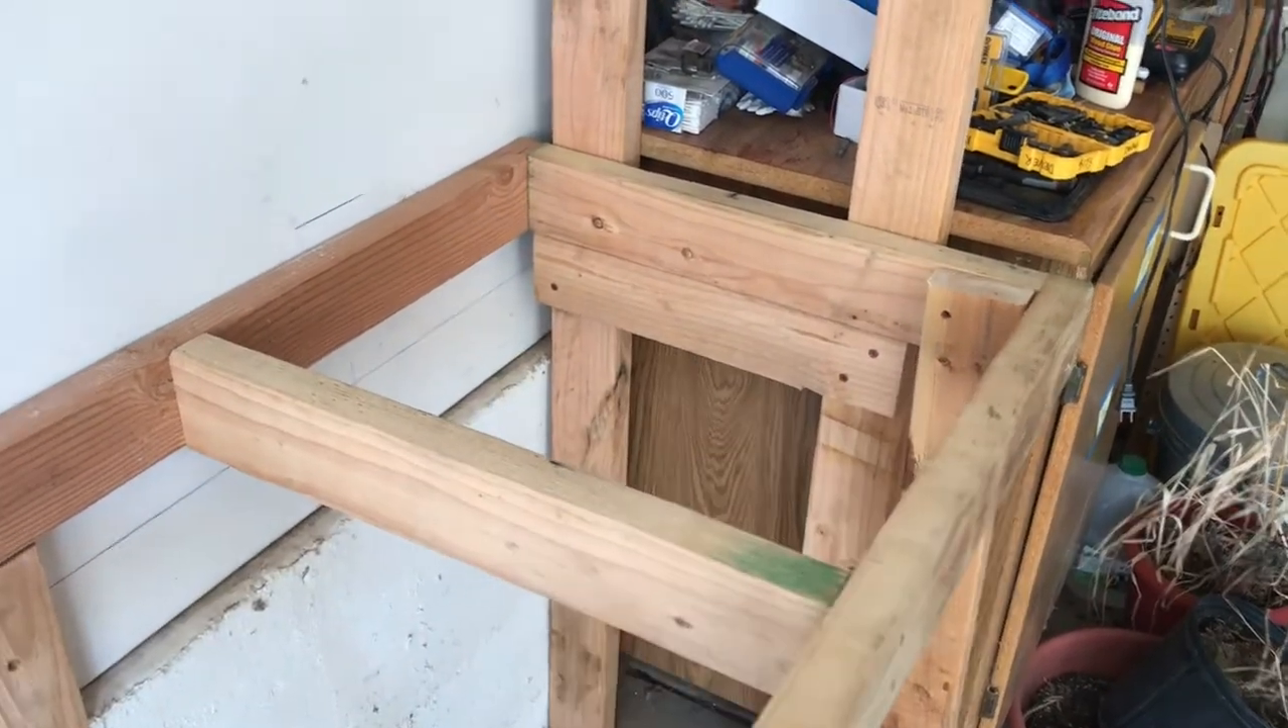You can see how that crossbar fits right underneath the crossbar of the table top.